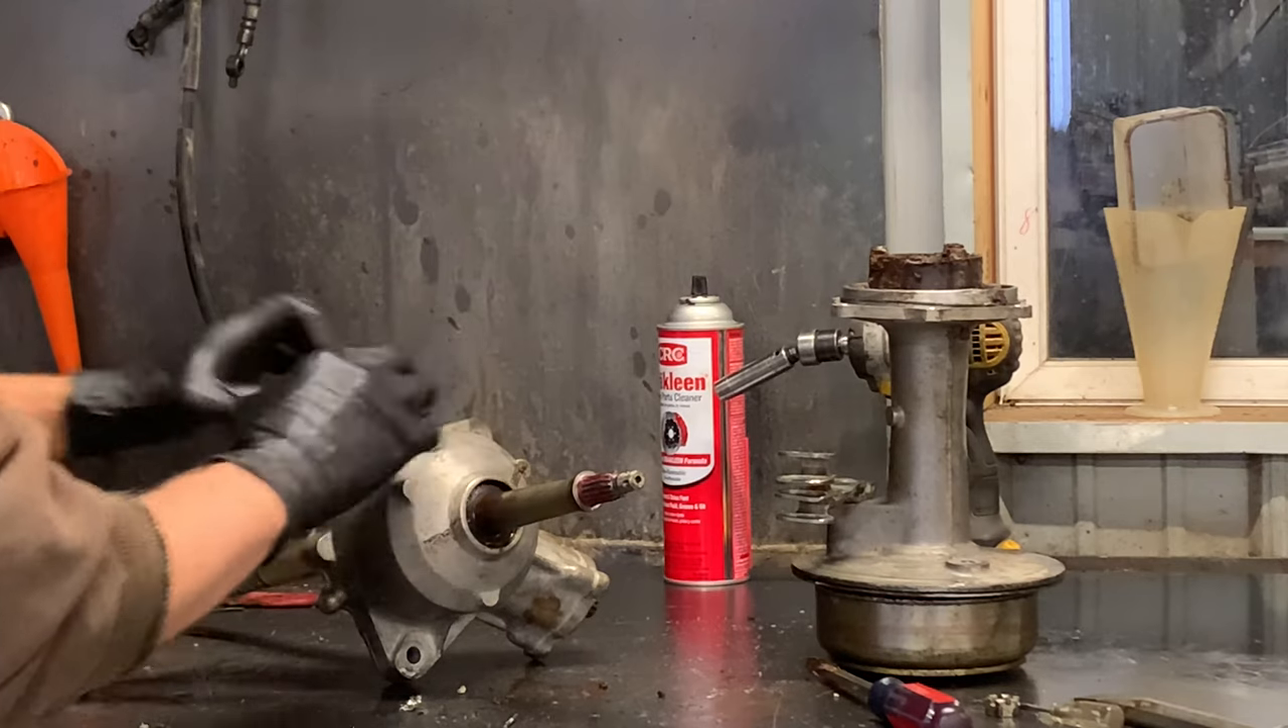I just need to remove this axle out of this housing here.